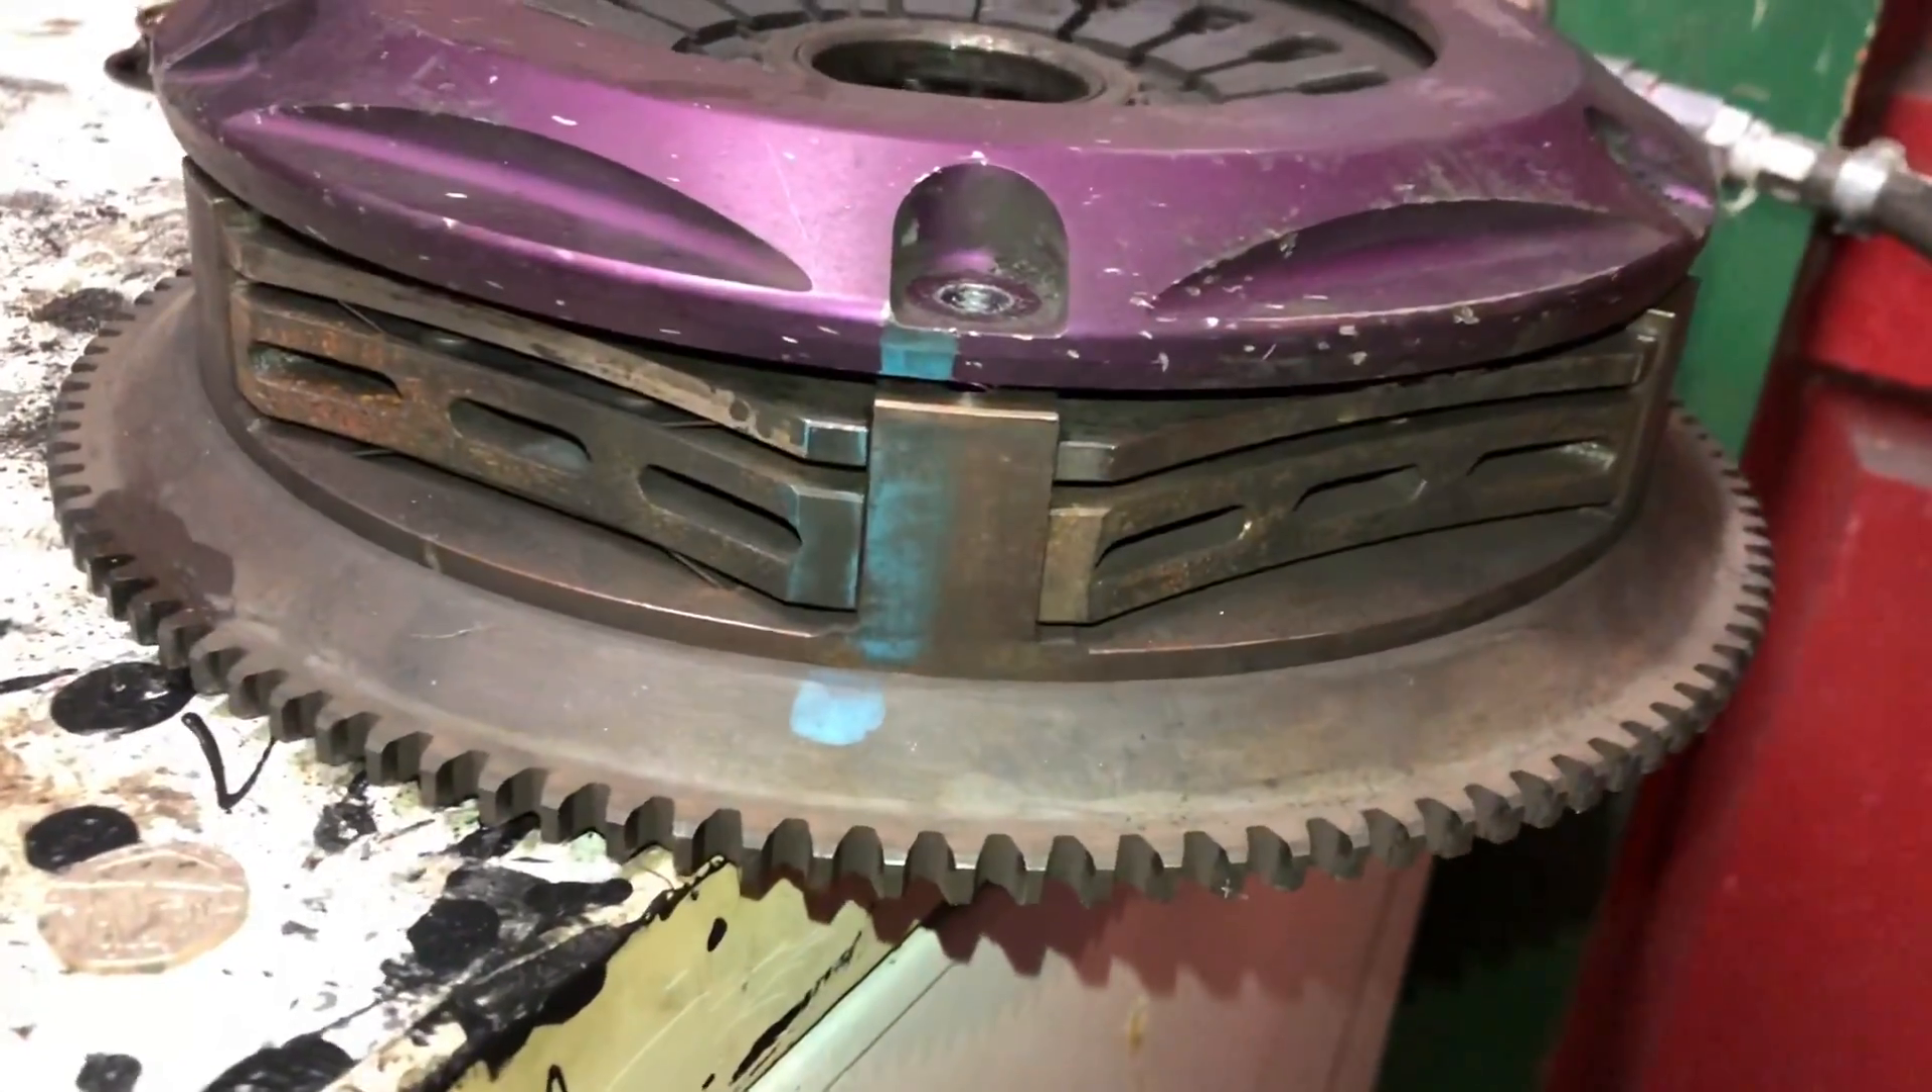So that is one perfectly aligned clutch you can see the marks on the flywheel all the way up the plates up to the cover plate so that's how it should have been lined up.